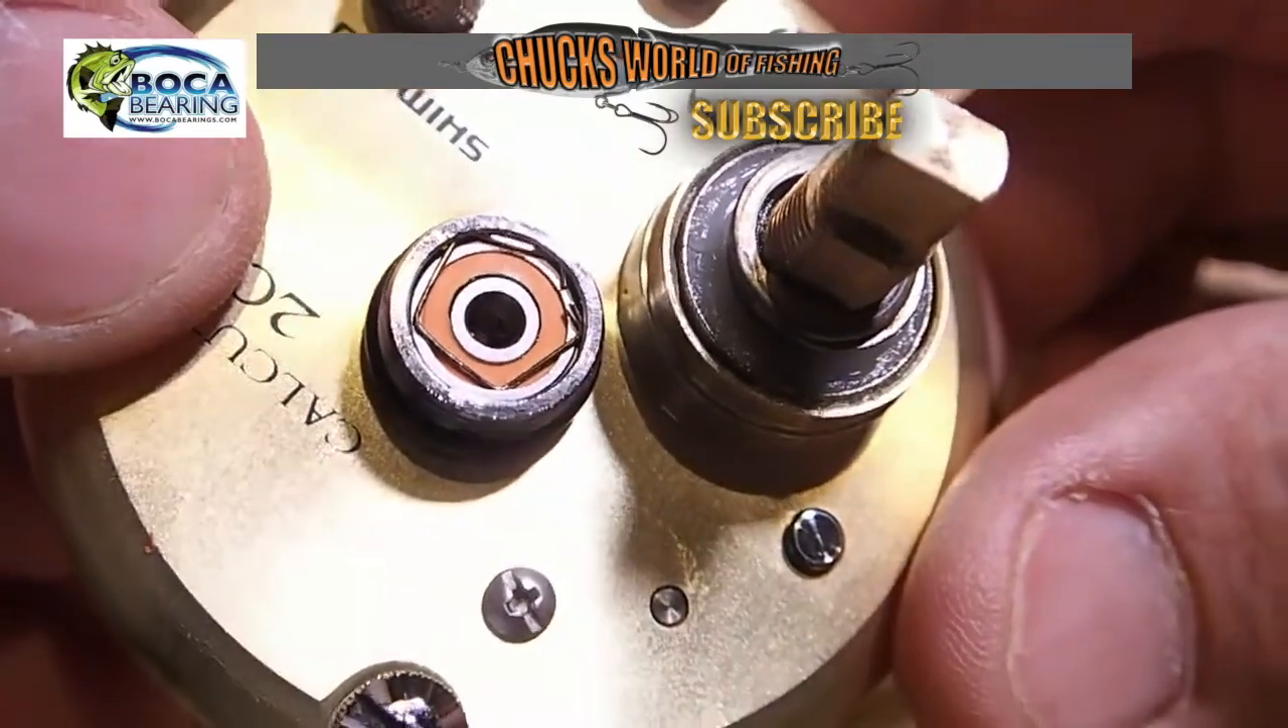Now I got my orange seal bearing right in my gear side plate of my Calcutta 201B.